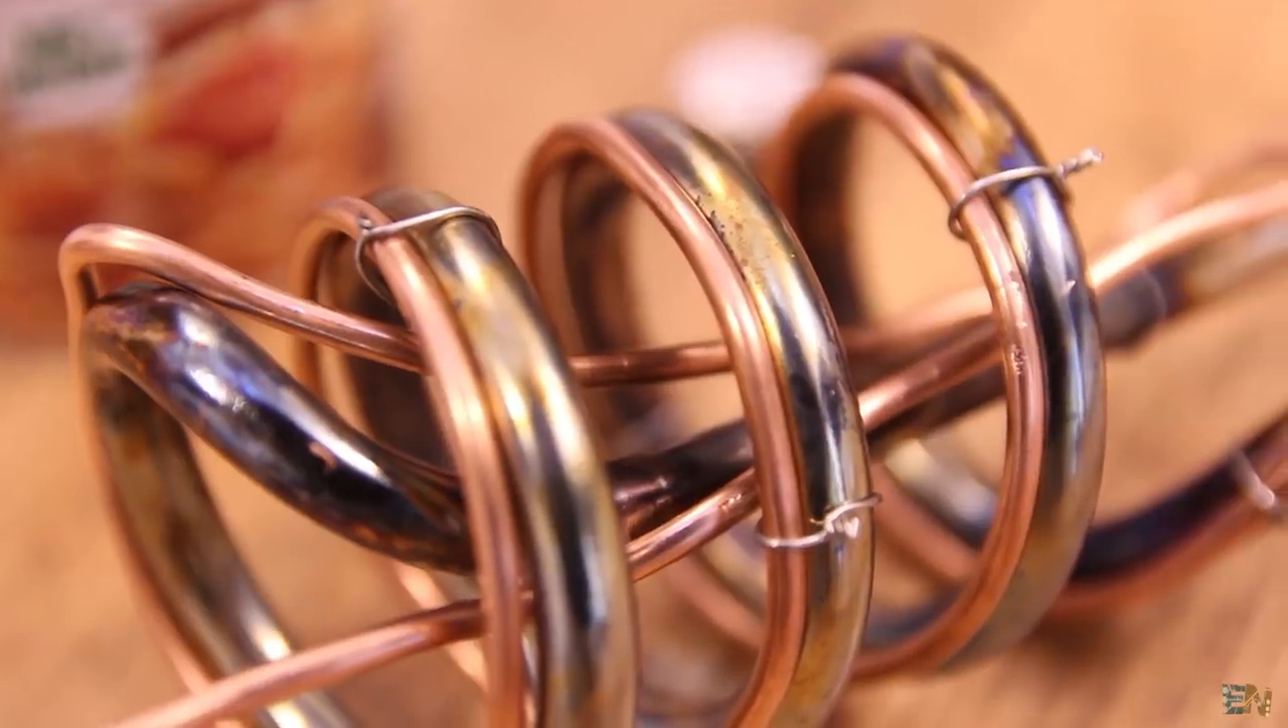I've used some small metal wire to tie the copper tube to the heater.